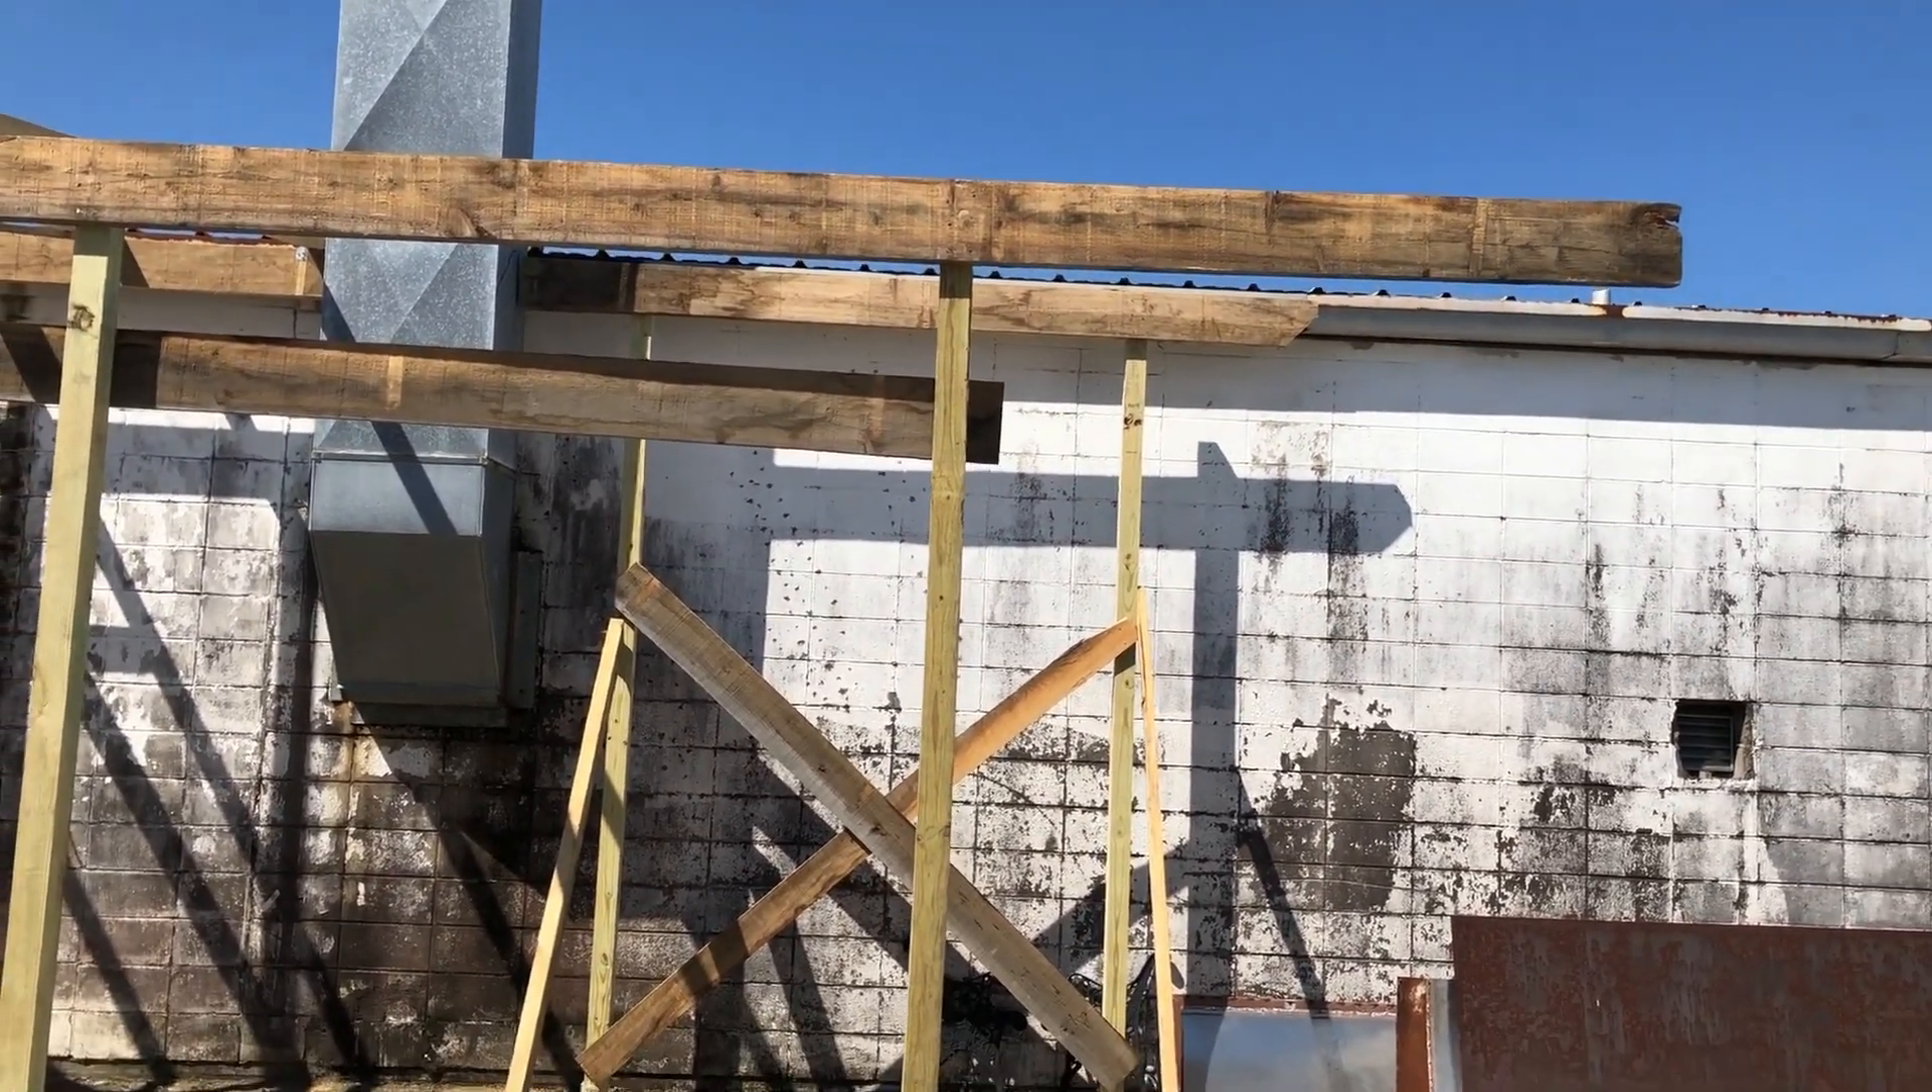I got the four column set and the last two big beams set.